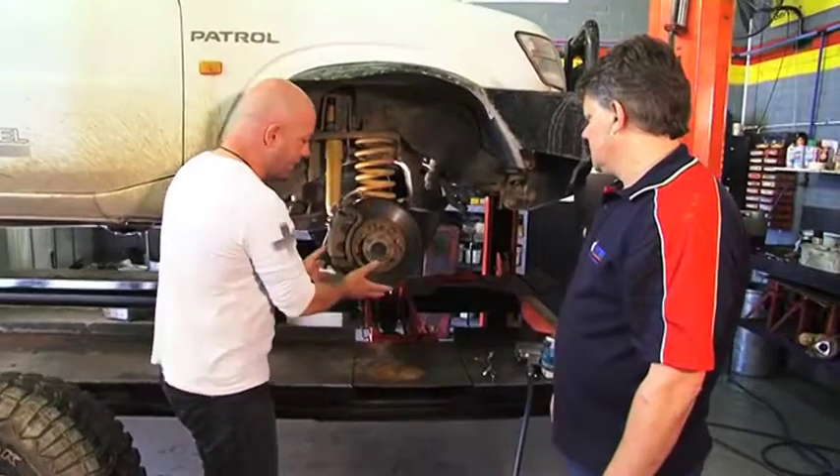Now Matt, you've got the wheel off.